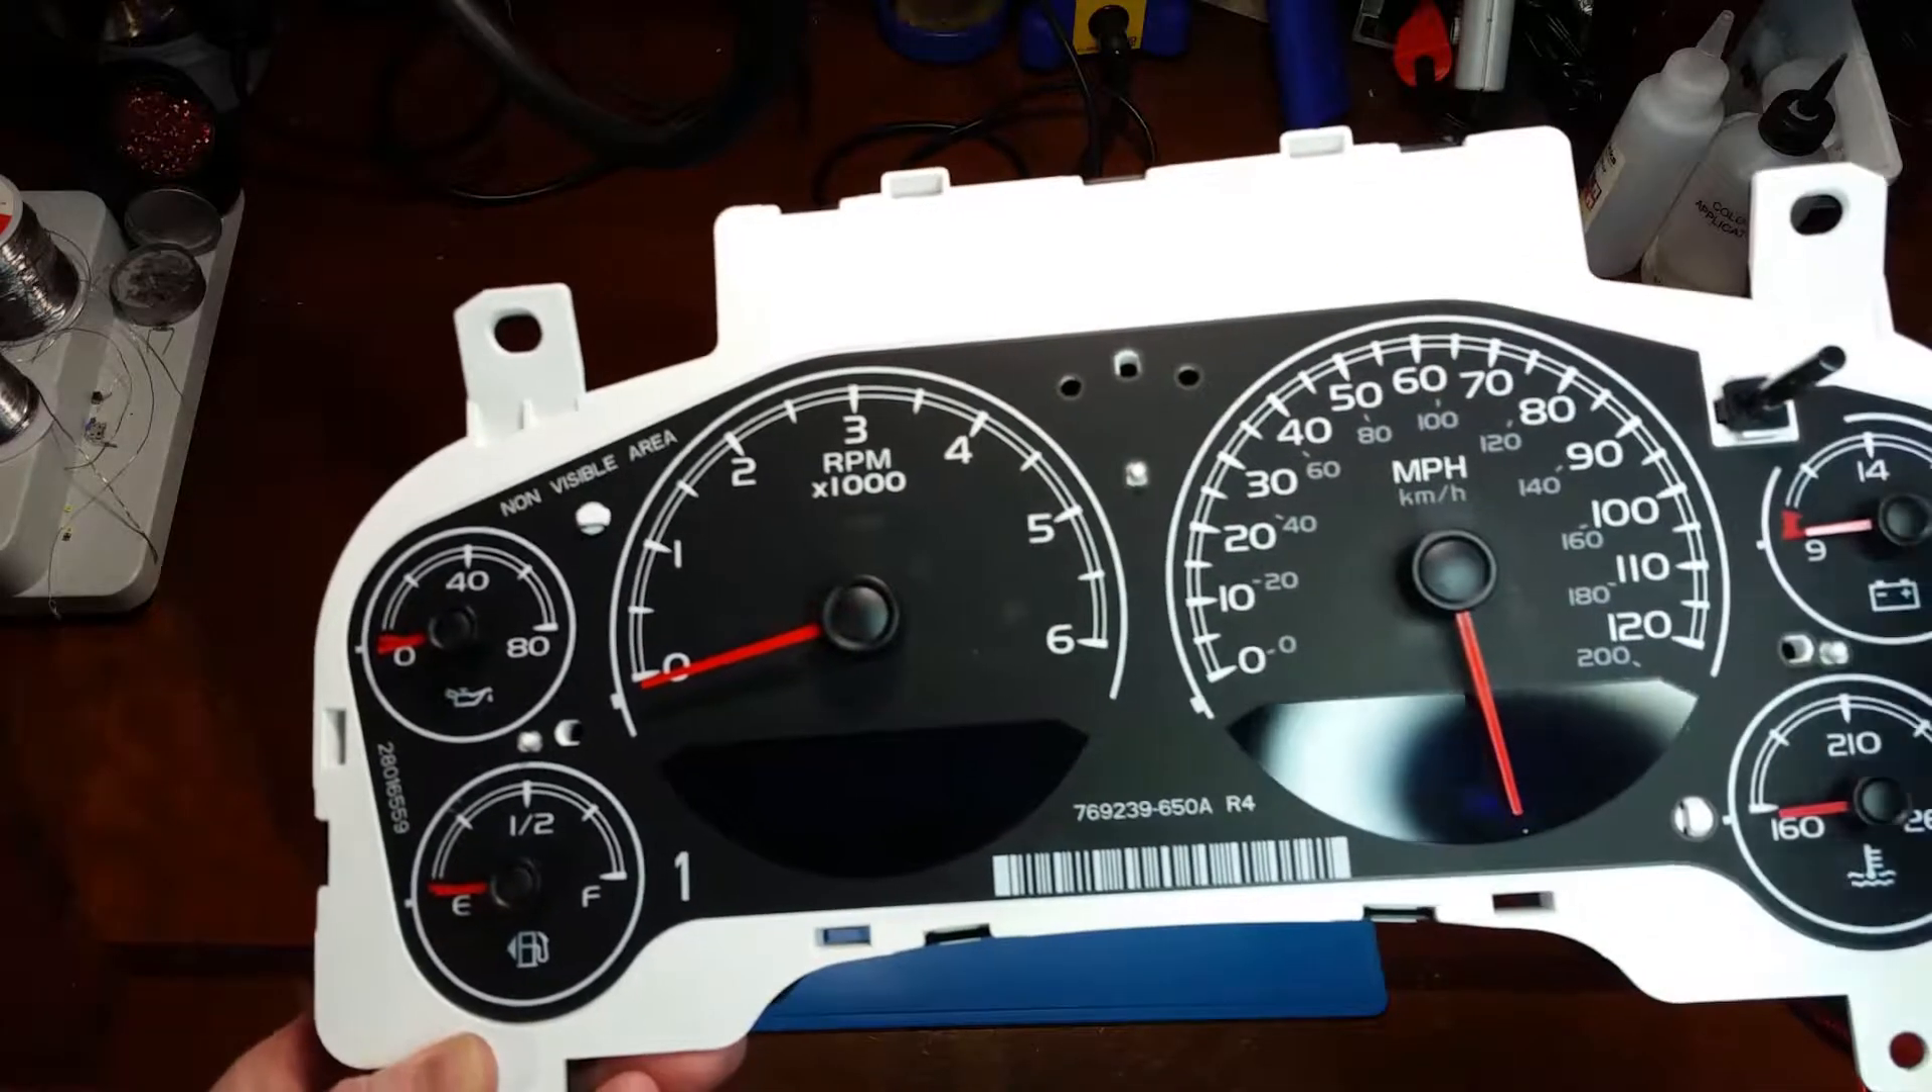Oh yeah that's not even, that's not, that needle's not set right.